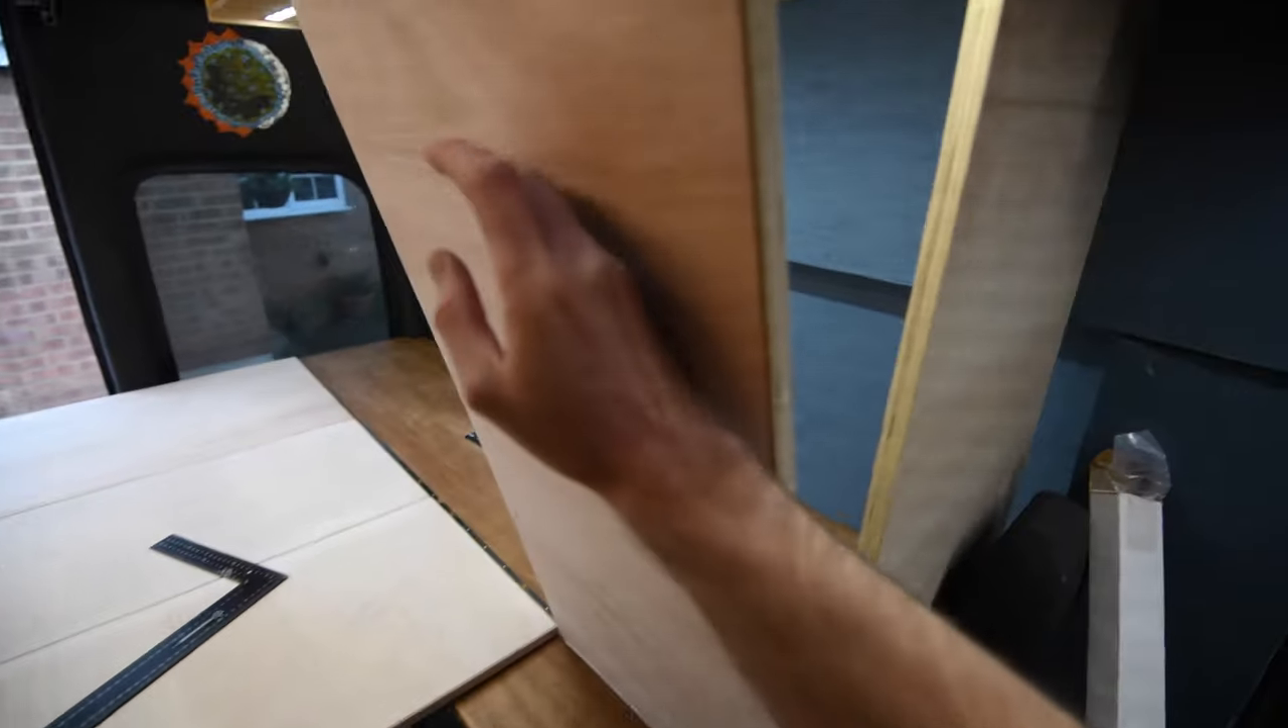The four bed panels they're all temporary mounted because they still need painting.